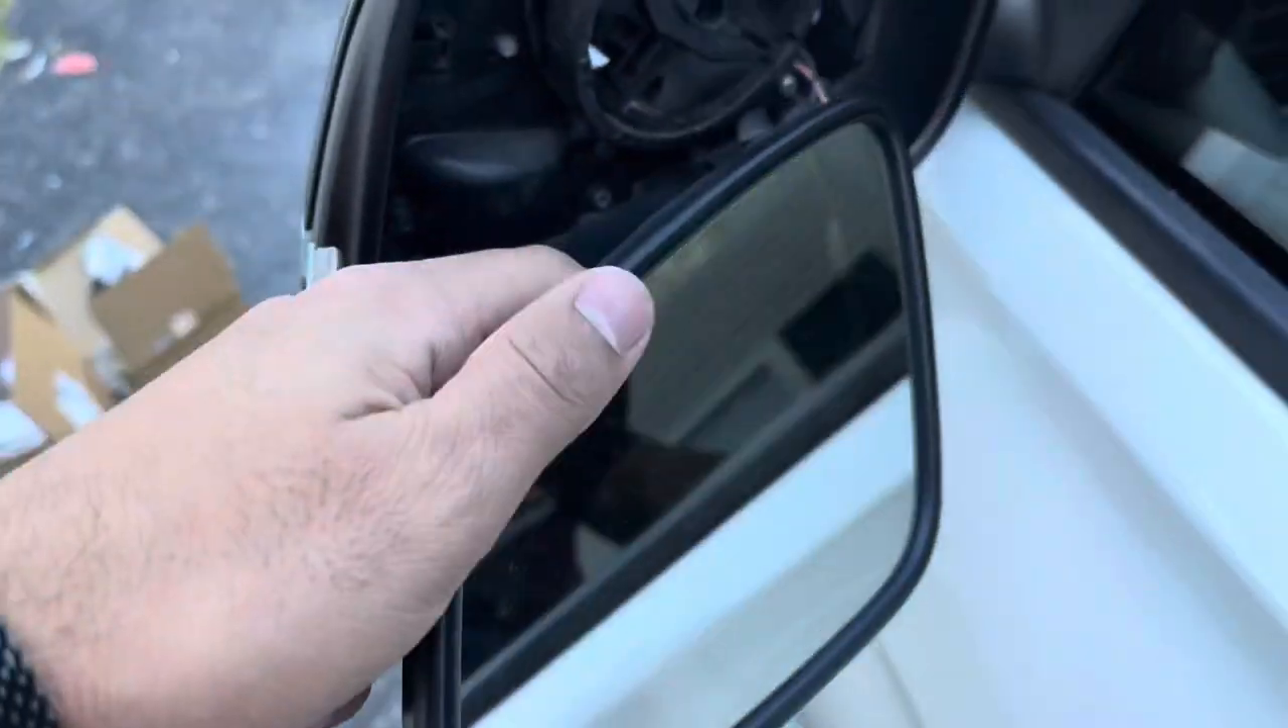So as you can see we got the mirror removed.